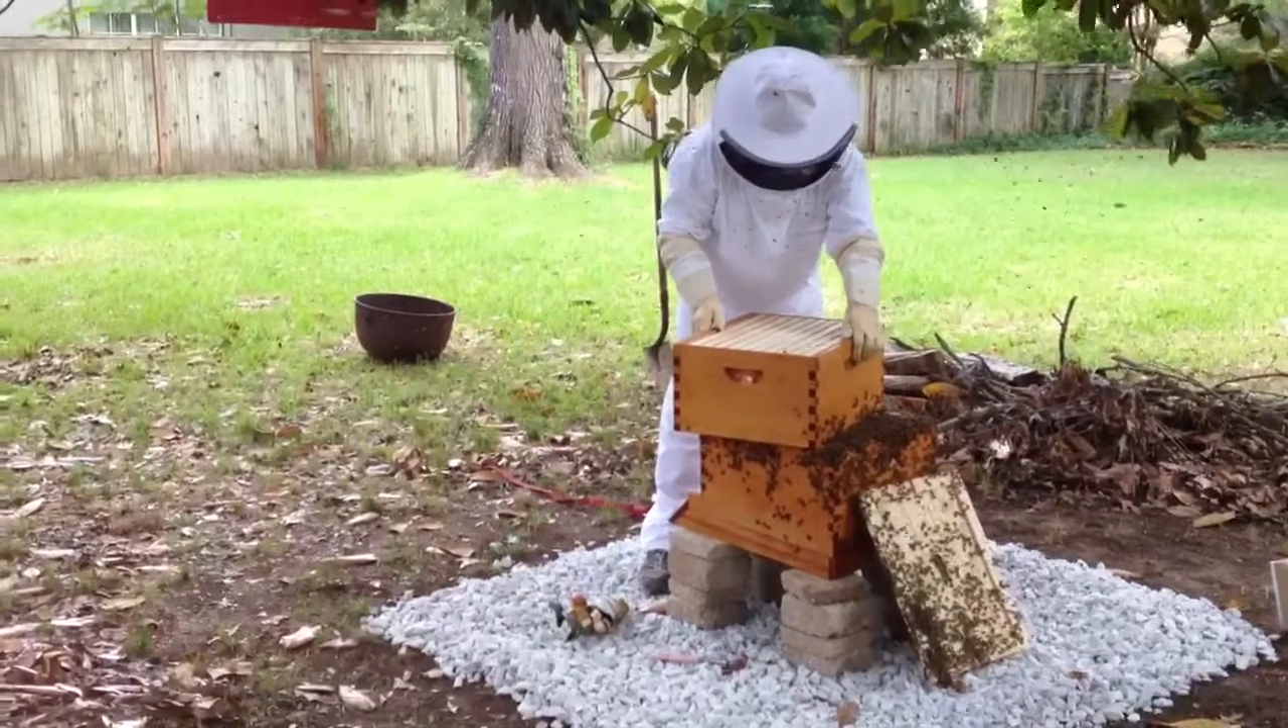So we put the top box on there.